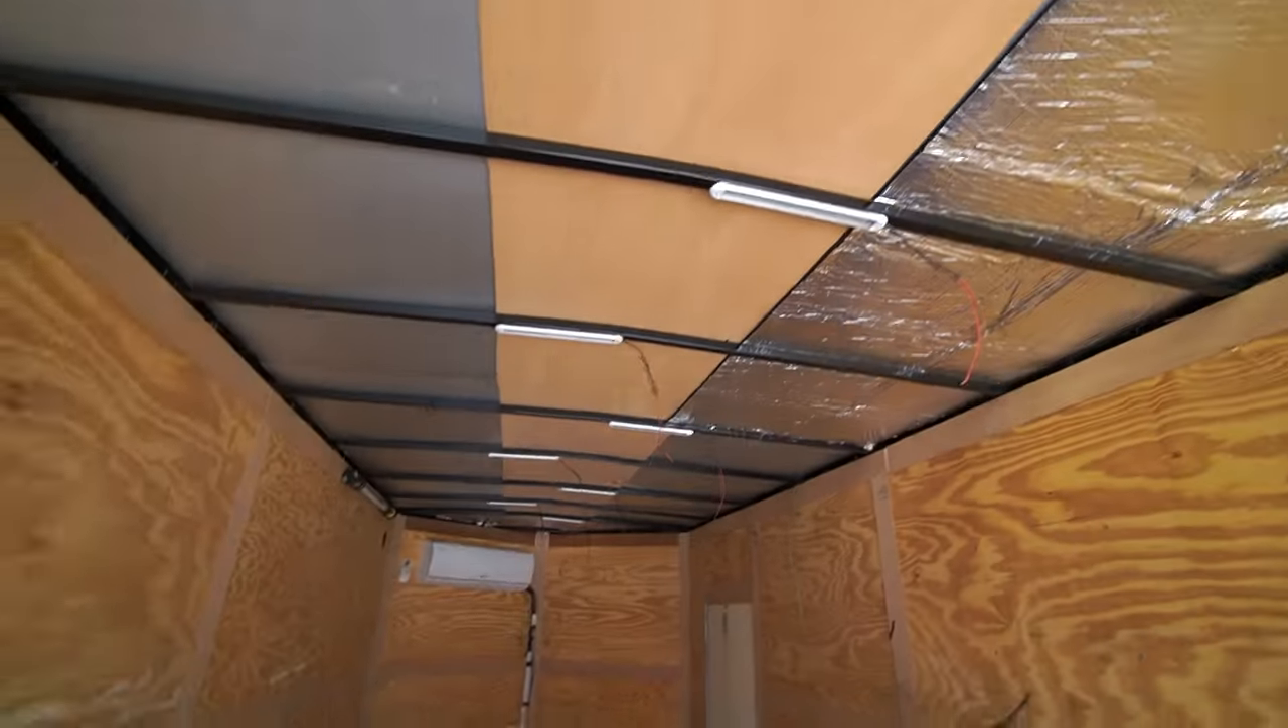All right, so we got all of these lights mounted, which was the easy part.